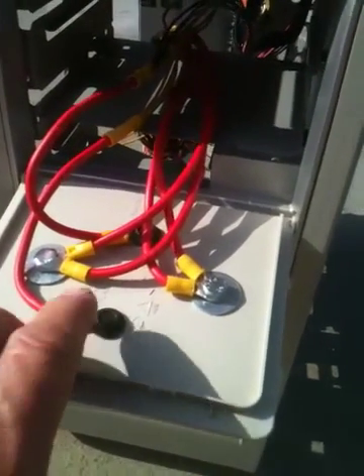So, when I pulled the door down, you can see all I did was I put a couple of bolts through here, and then attached the appropriate wires.